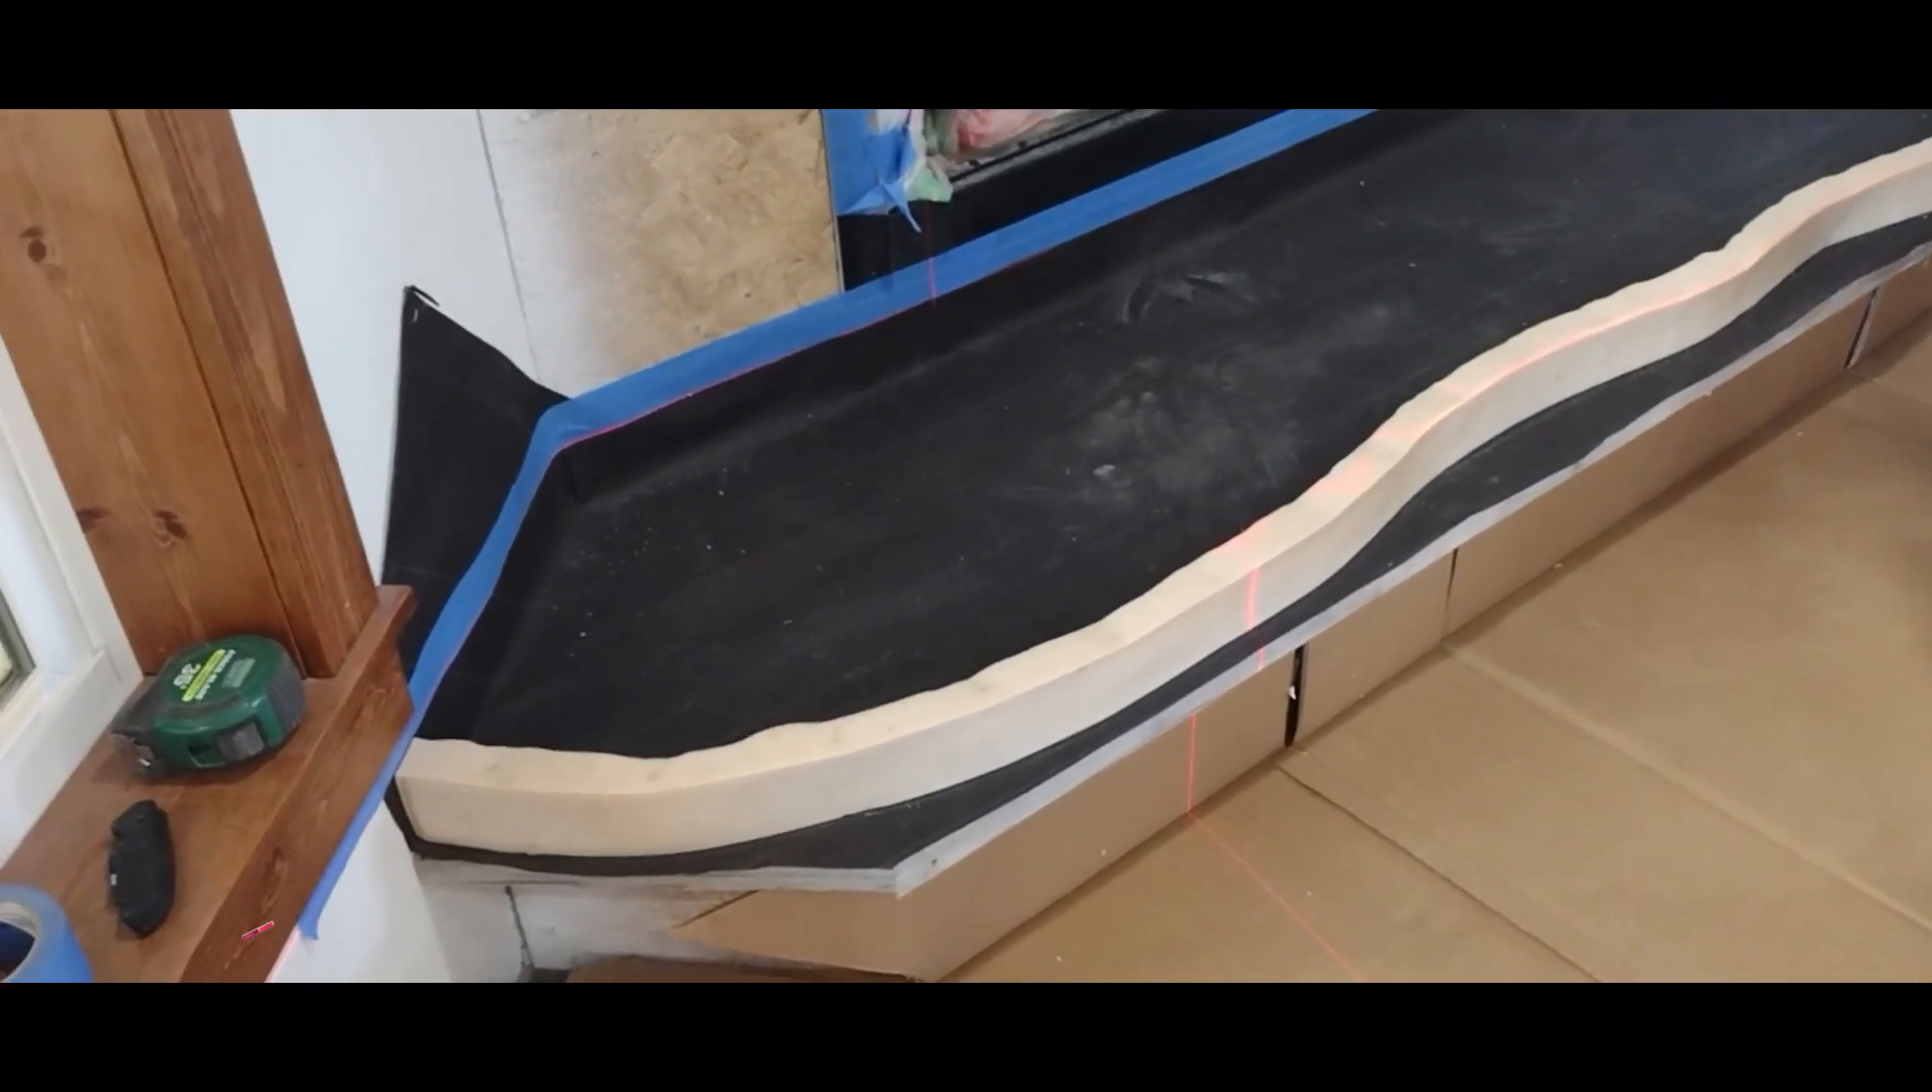We've got the tar paper down.